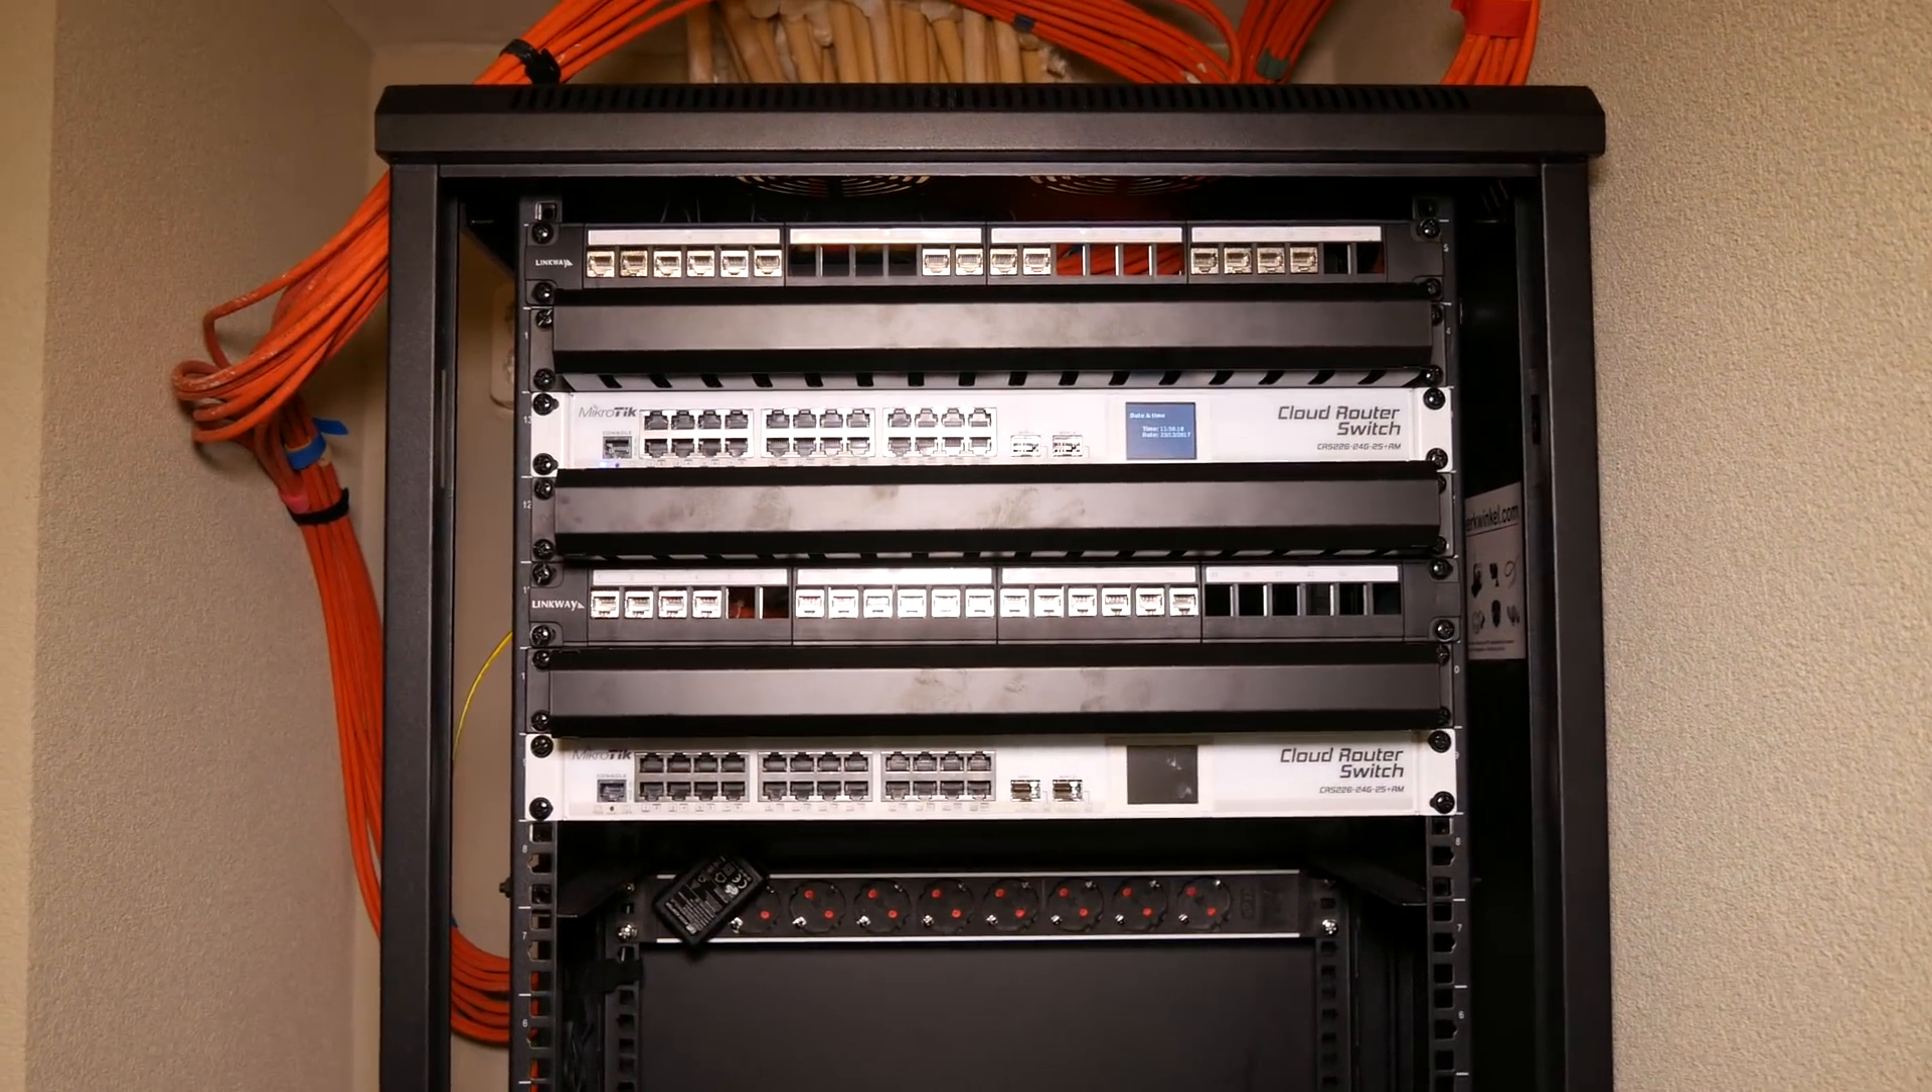Here you can see I've finished installing the second patch panel with keystones as I laid them out in my predetermined plan, and I've continued filling the rack row by row with all the components.